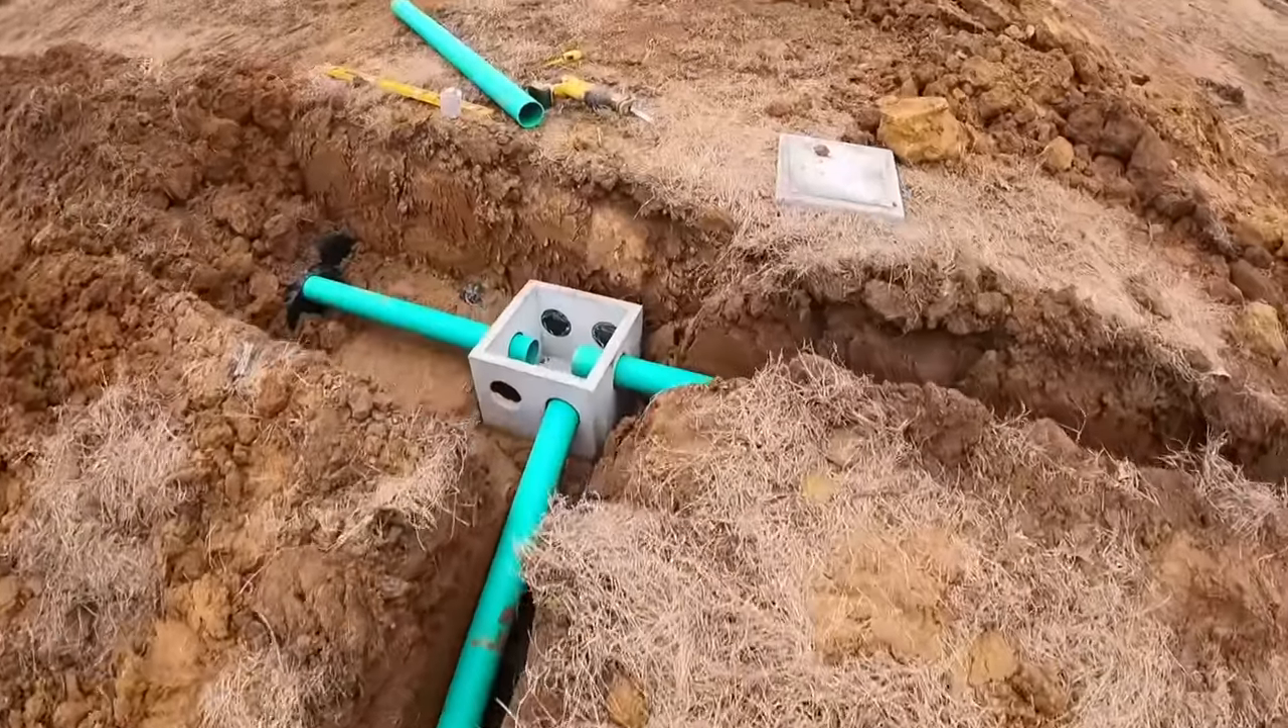Matt's got his D-box plumbed.